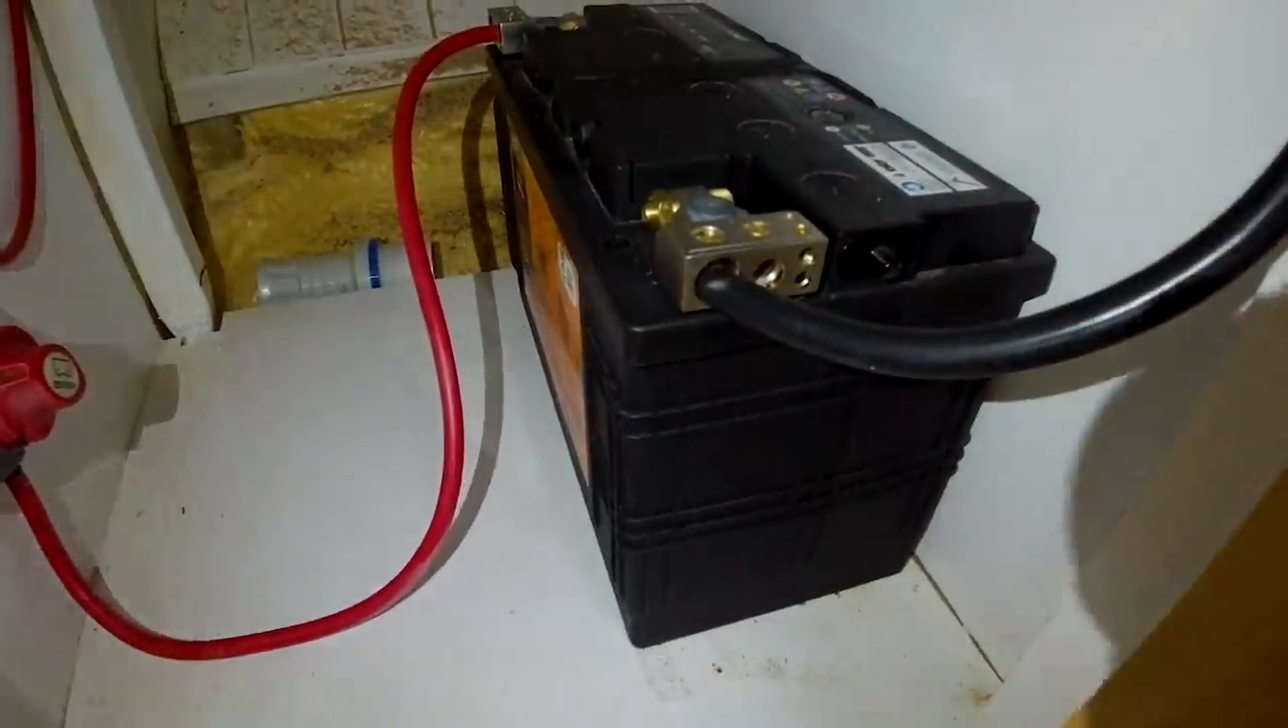Battery is in place and there's no securing.